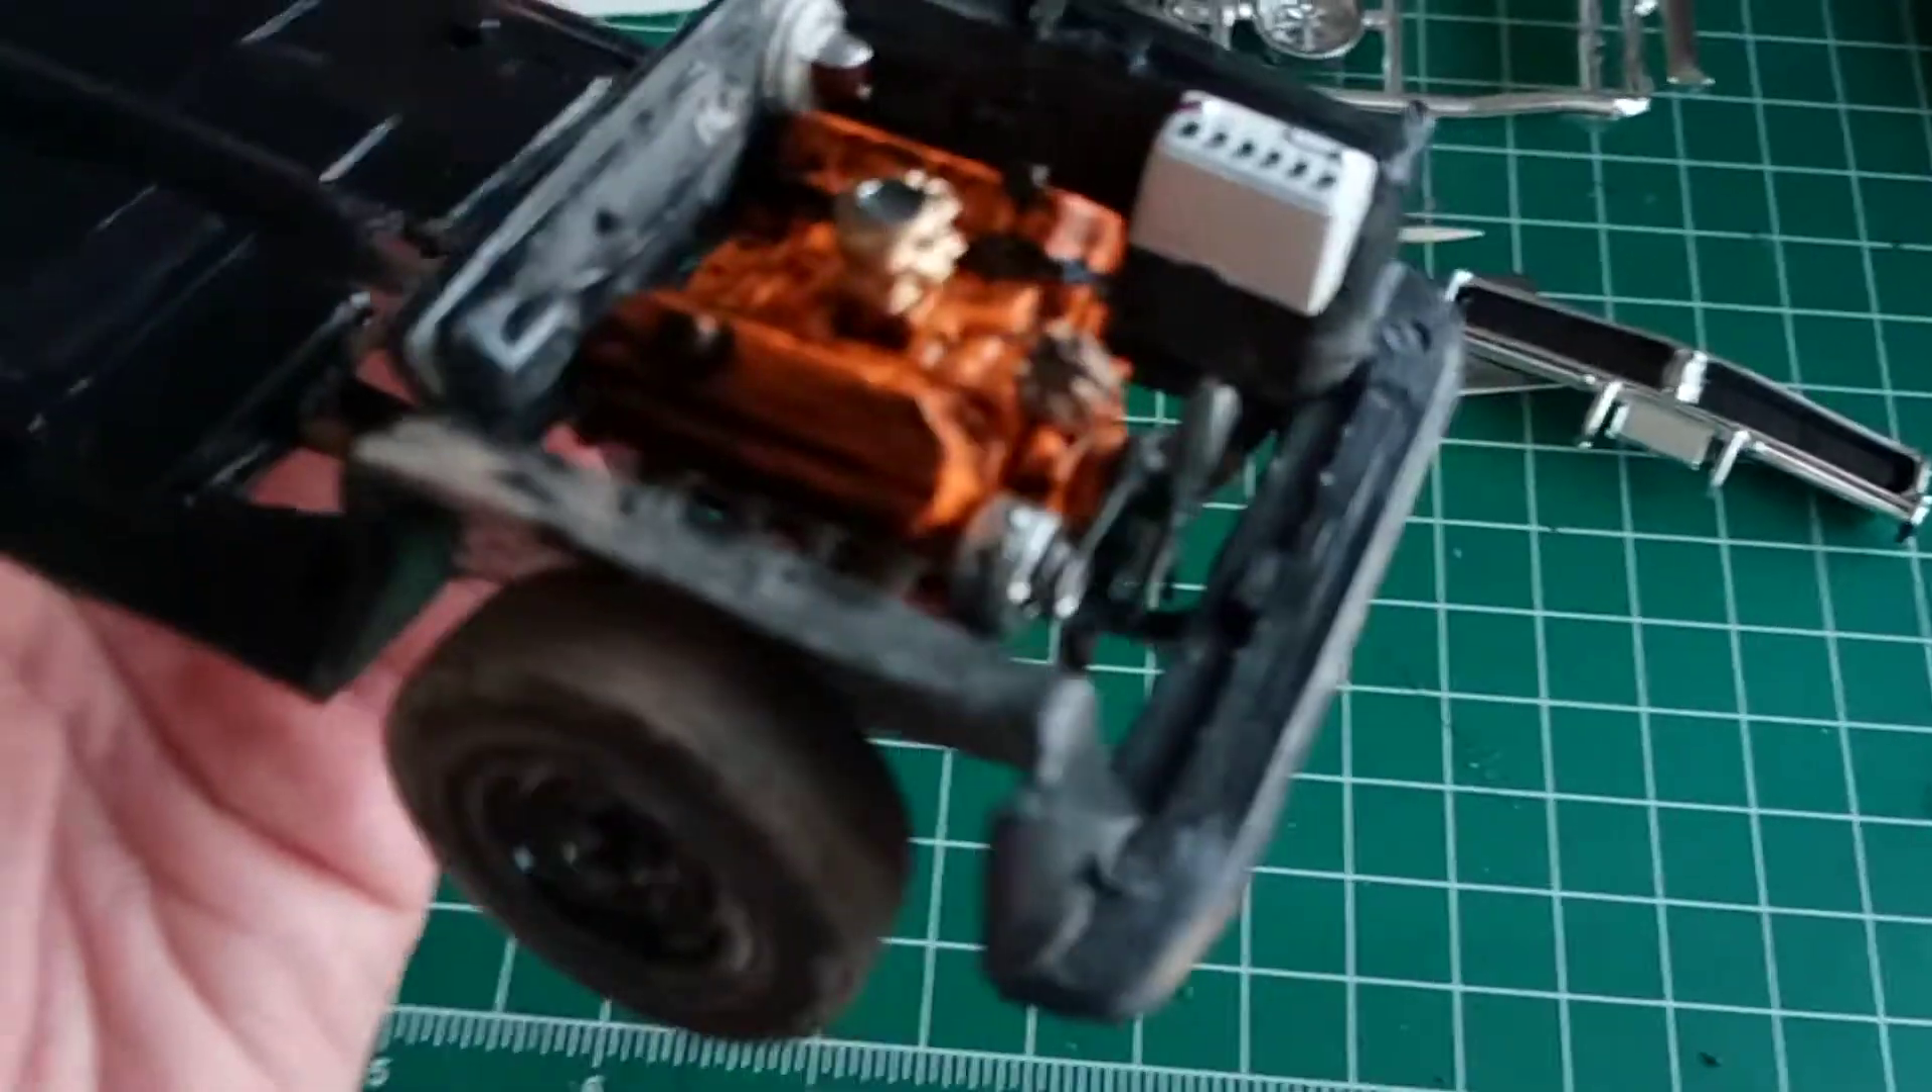I got my engine in the black 69 charger. Got it in.